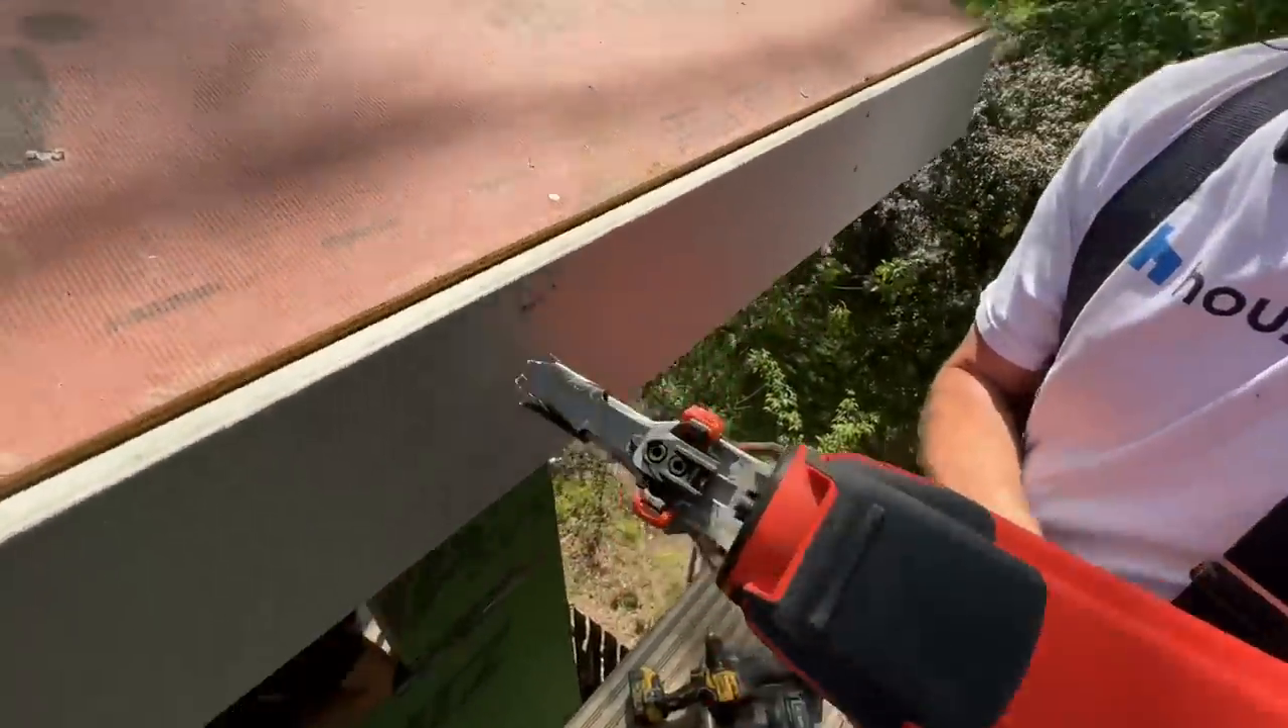Yeah check it out we got our first bit of finished material put on today and that's the finished fascia.